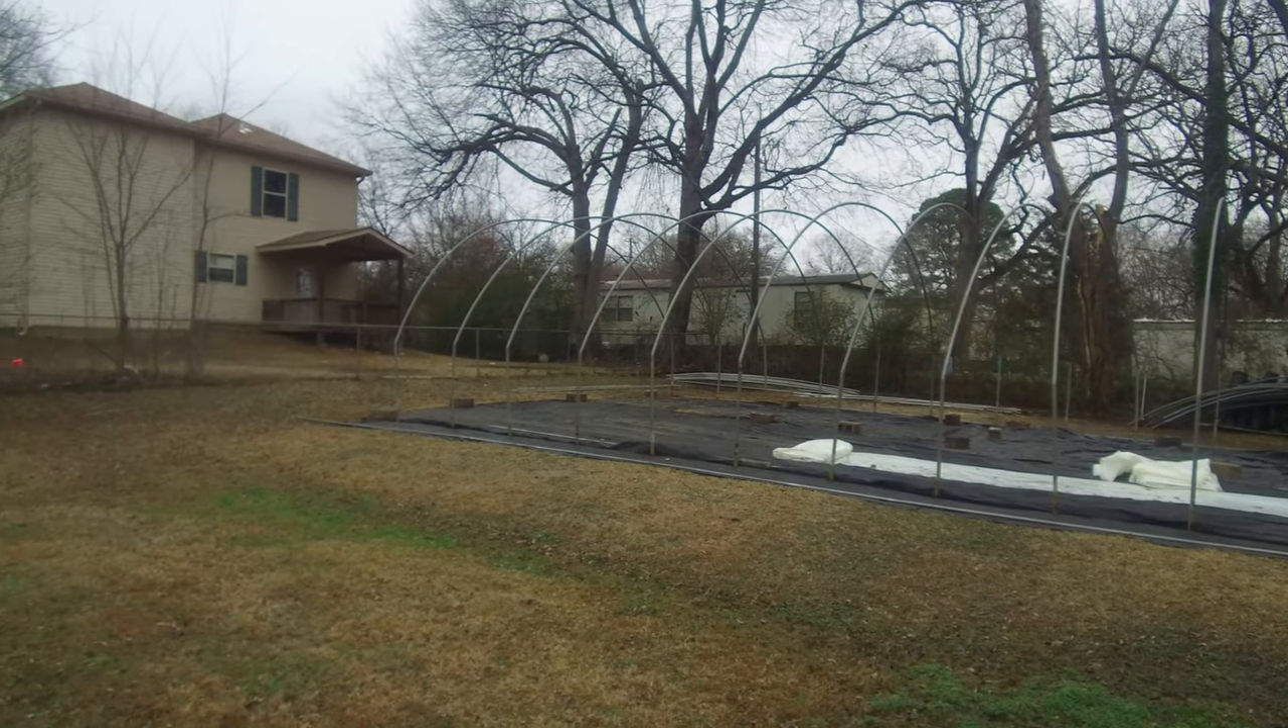As you see, we got the bows put up across there.